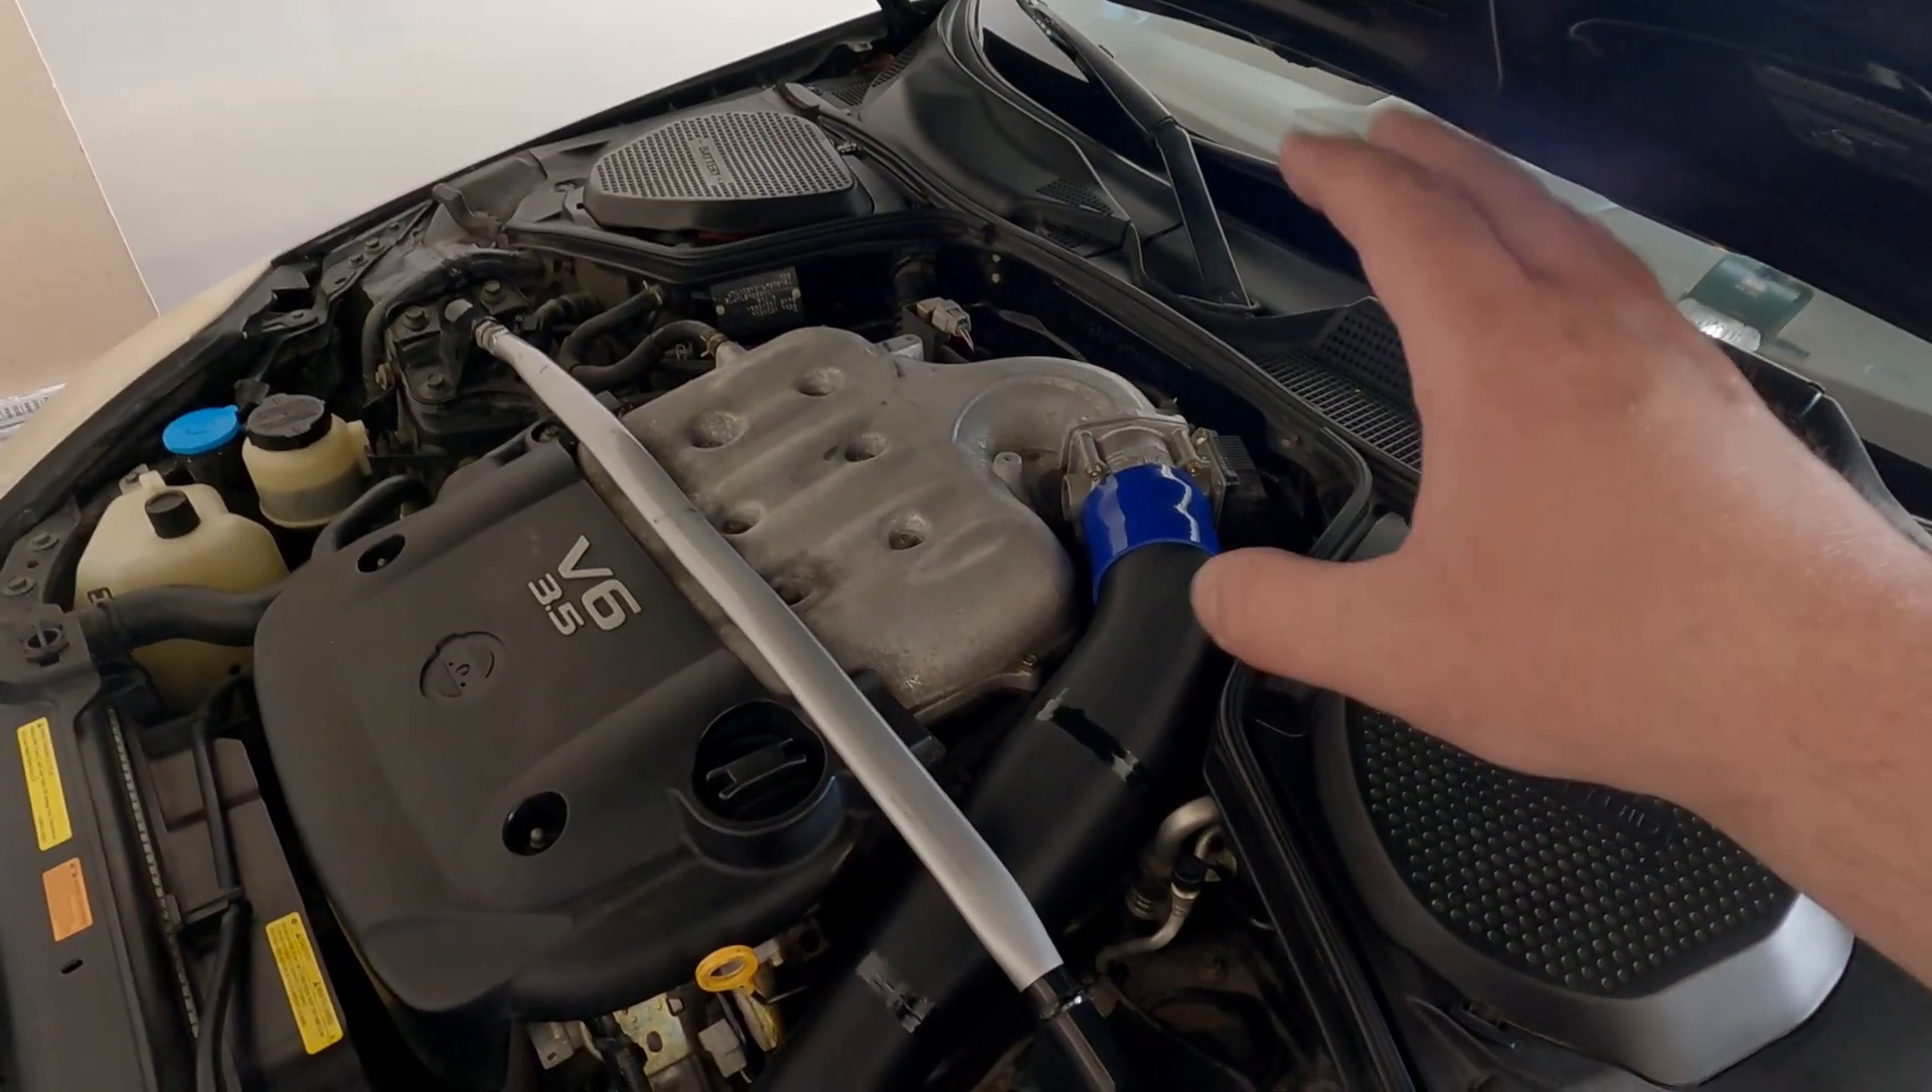I do not have clamps on the coupler right now so it is loose but it is very very snug.